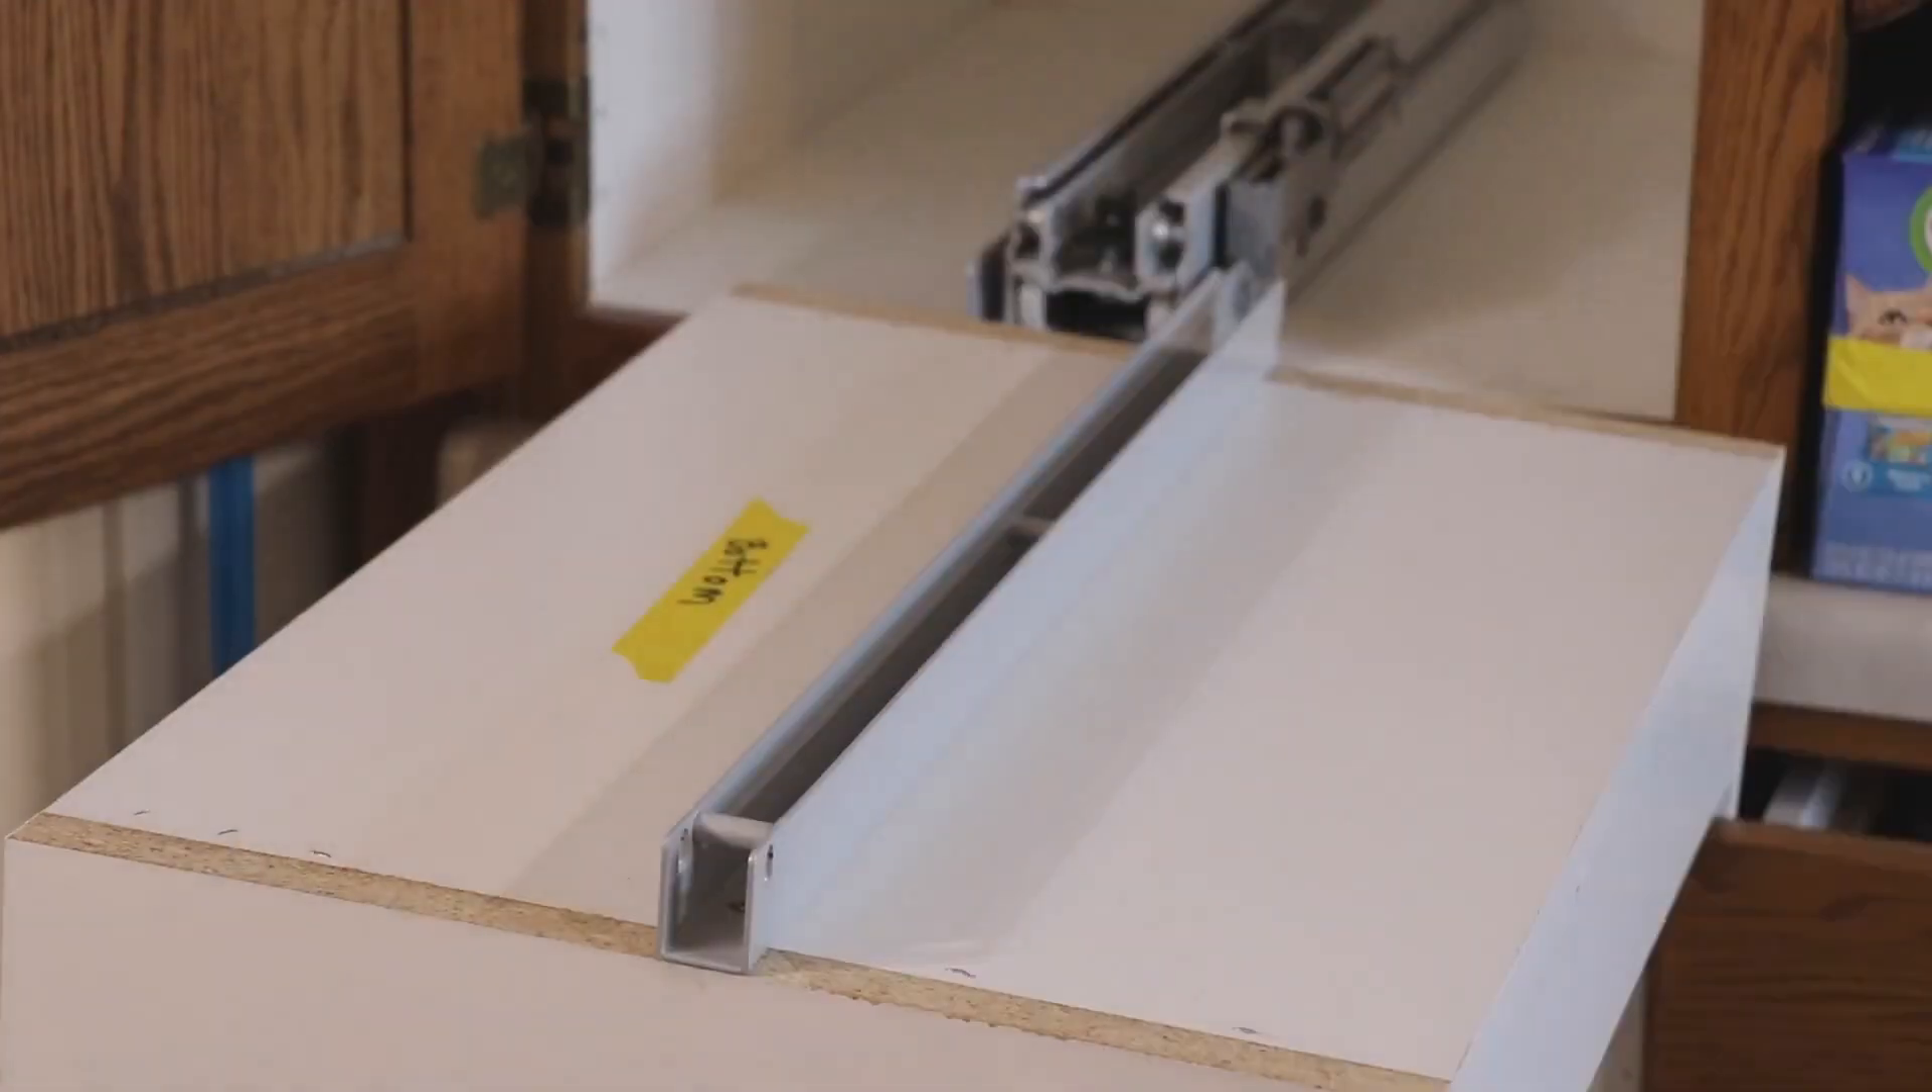Now the bottom guide is in.